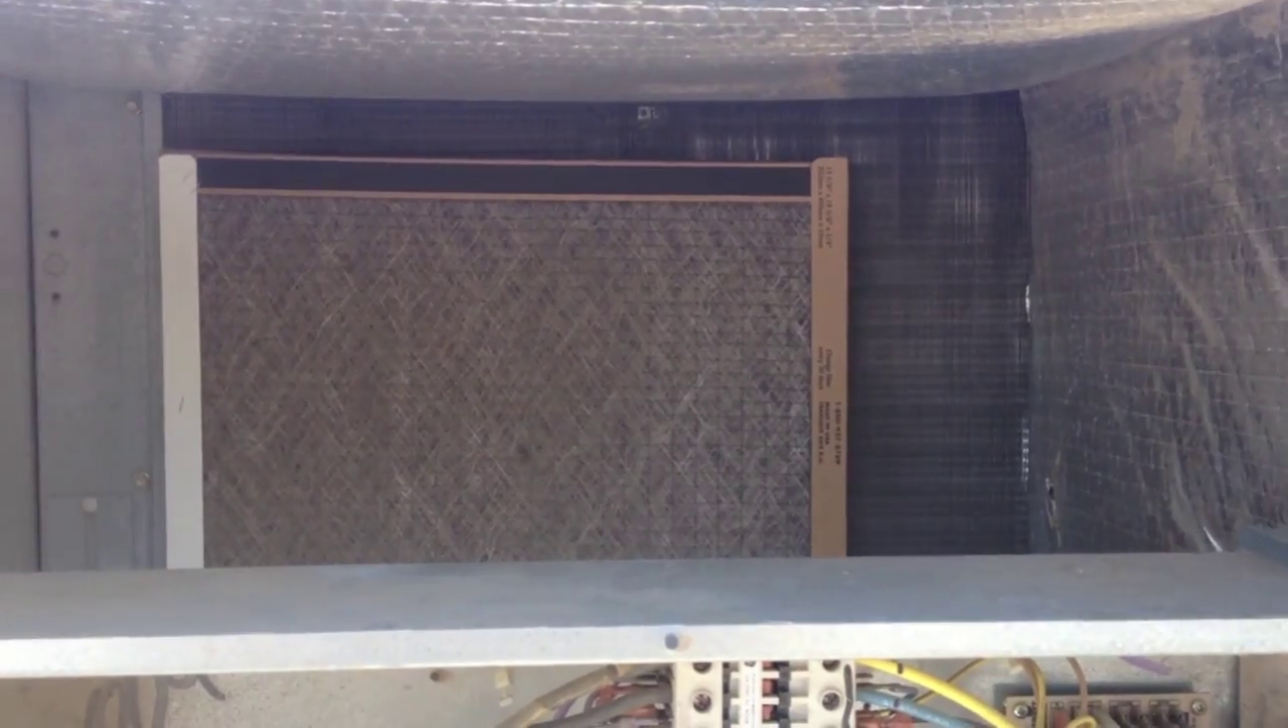Somebody put the wrong filters in here too they're not even the right size.